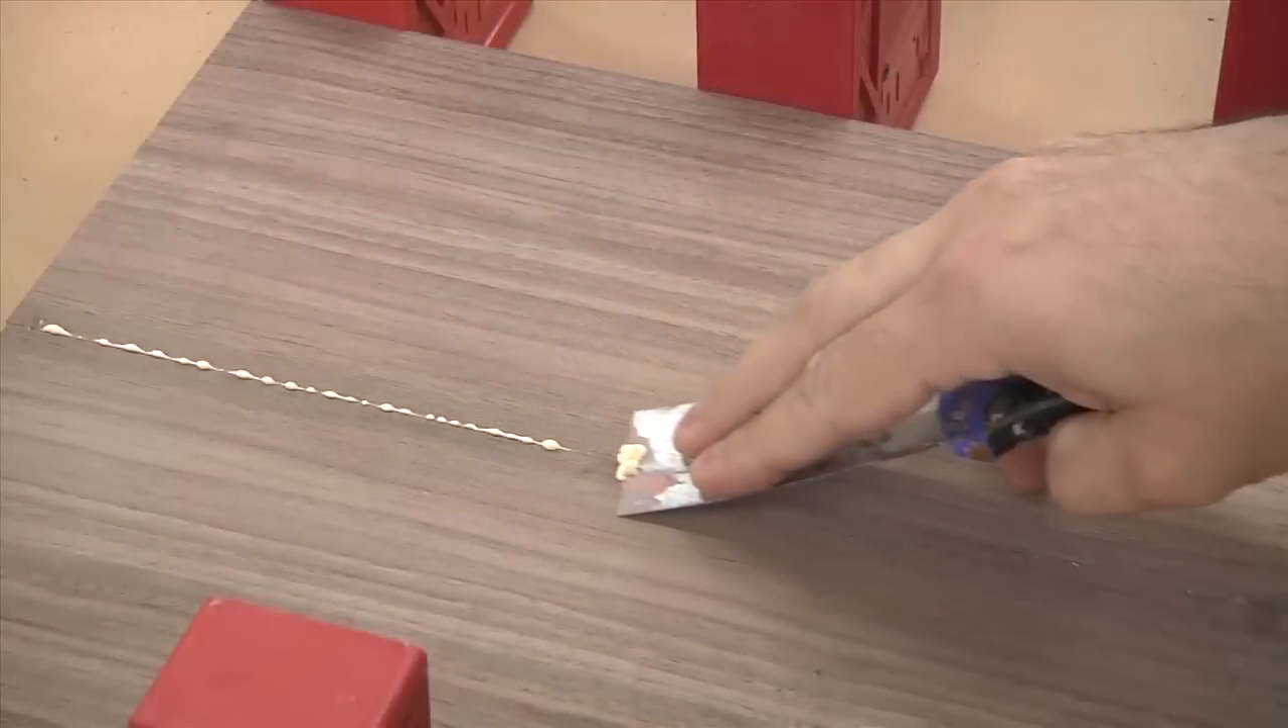Mark has, thankfully, glued up our panel. We've got a nice quarter sawn walnut panel for the top.